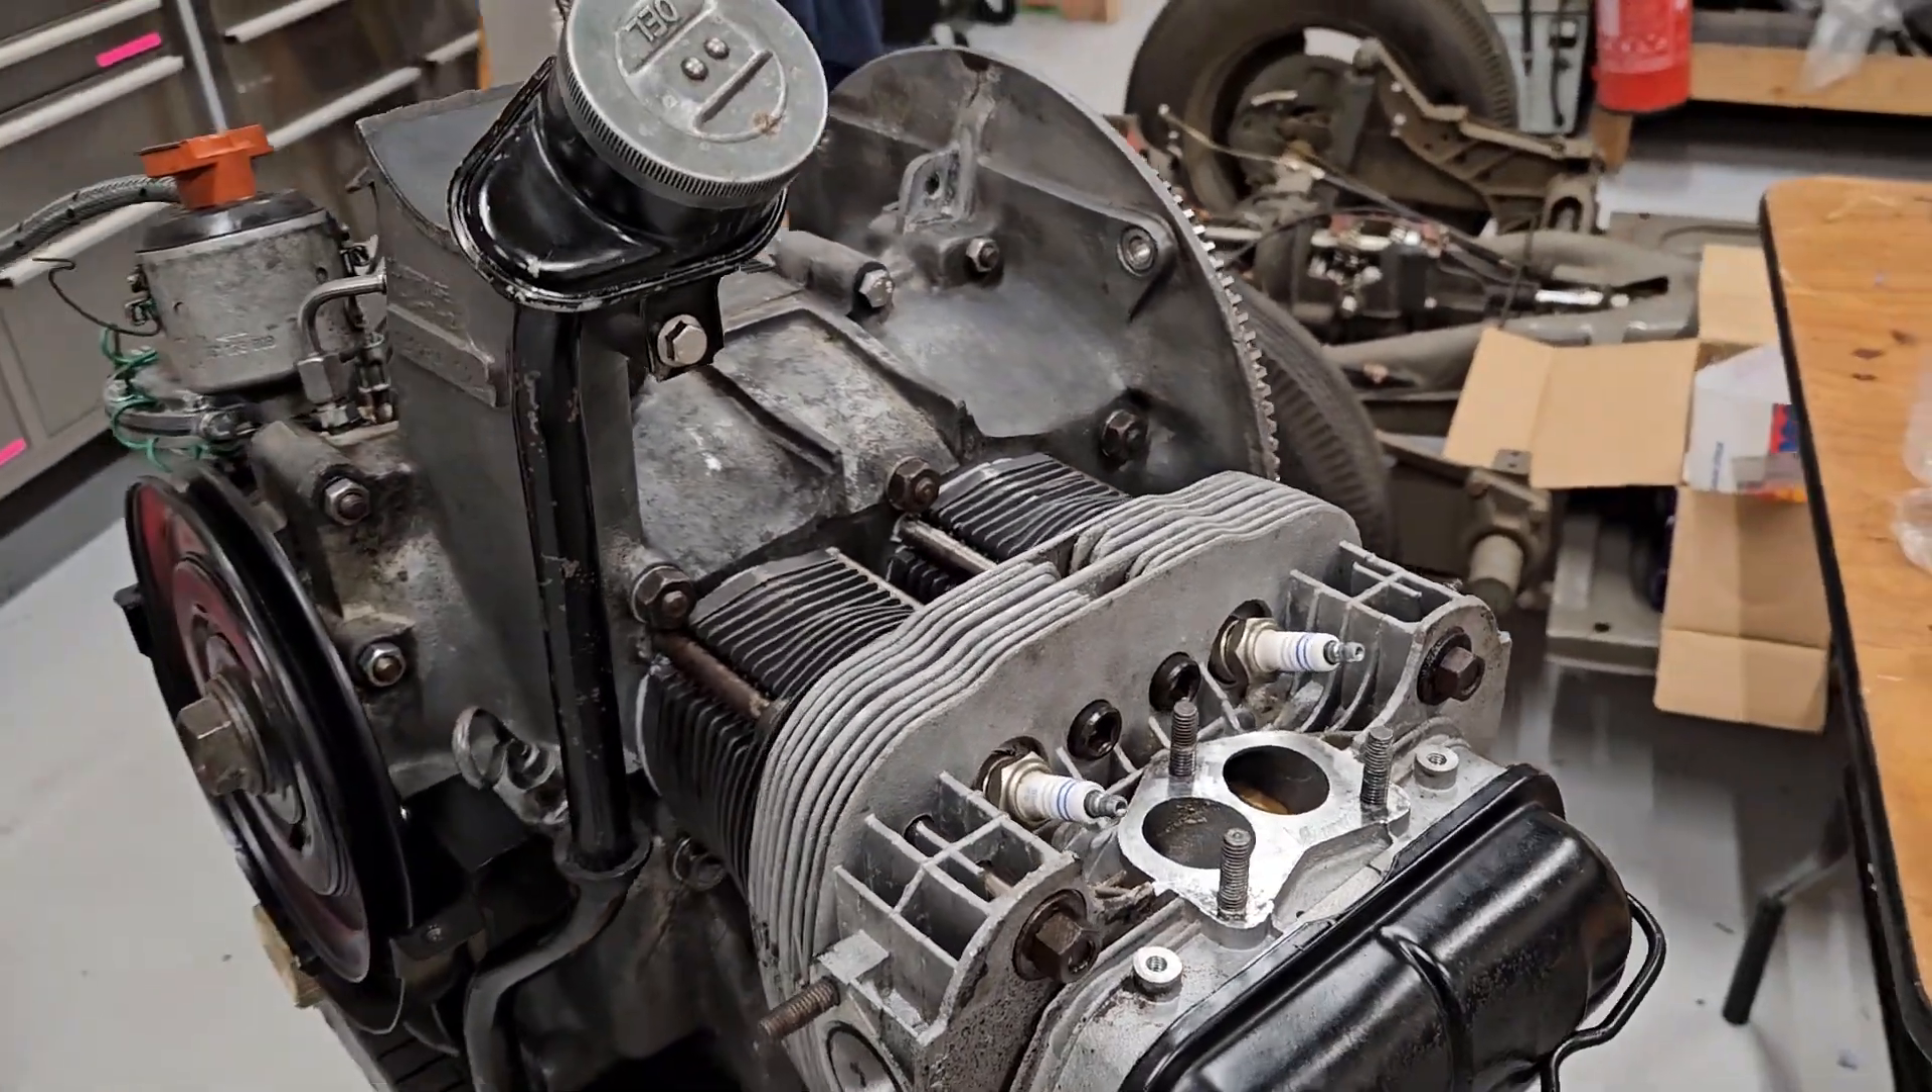Spark plugs are in.